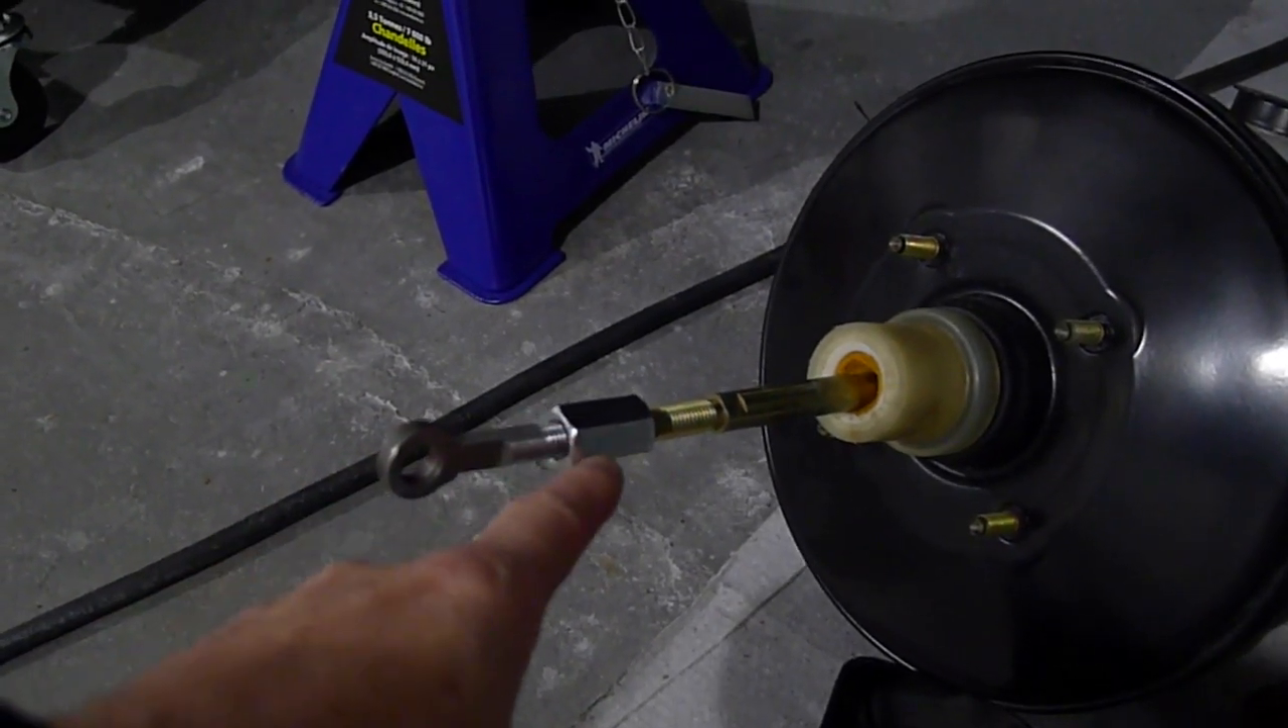So what I've done here is I've taken the old 83 GTI clevis from the old servo and I've cut it off, threaded it, kind of coupling that to the new one.